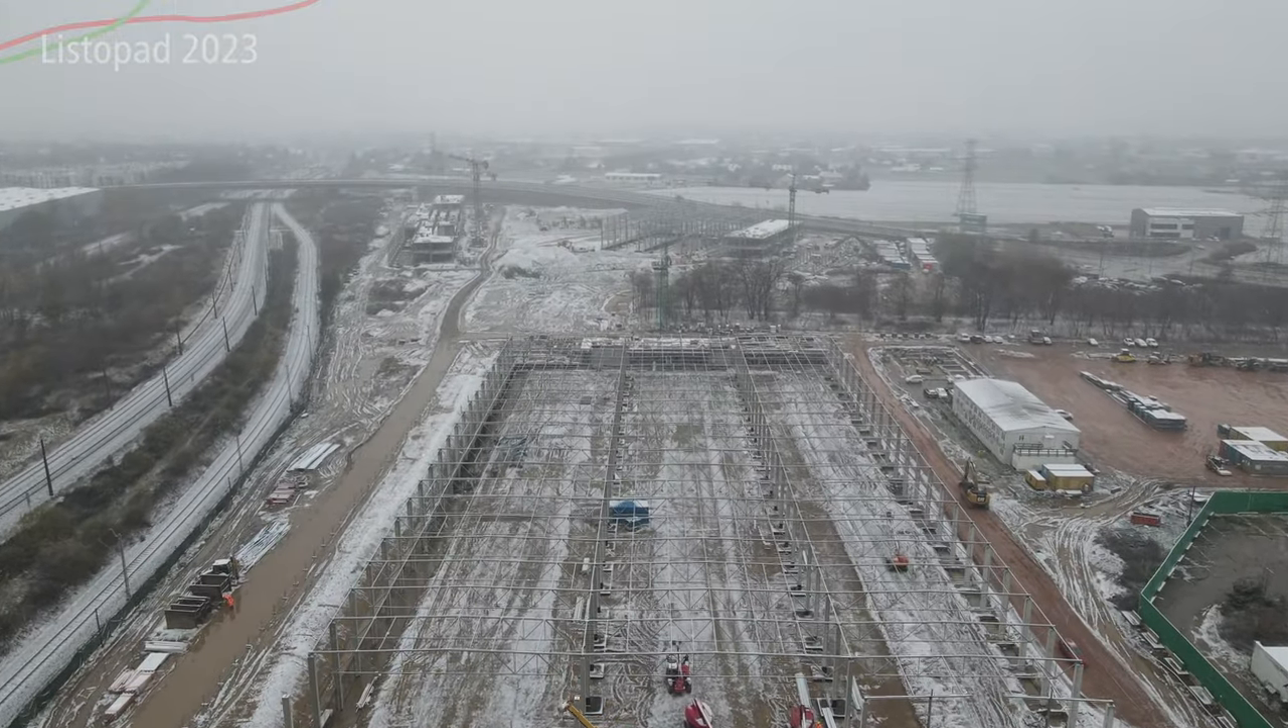Wszystkie słupy są już na miejscu. Ale nie ma zadaszenia i nie ma podłogi.